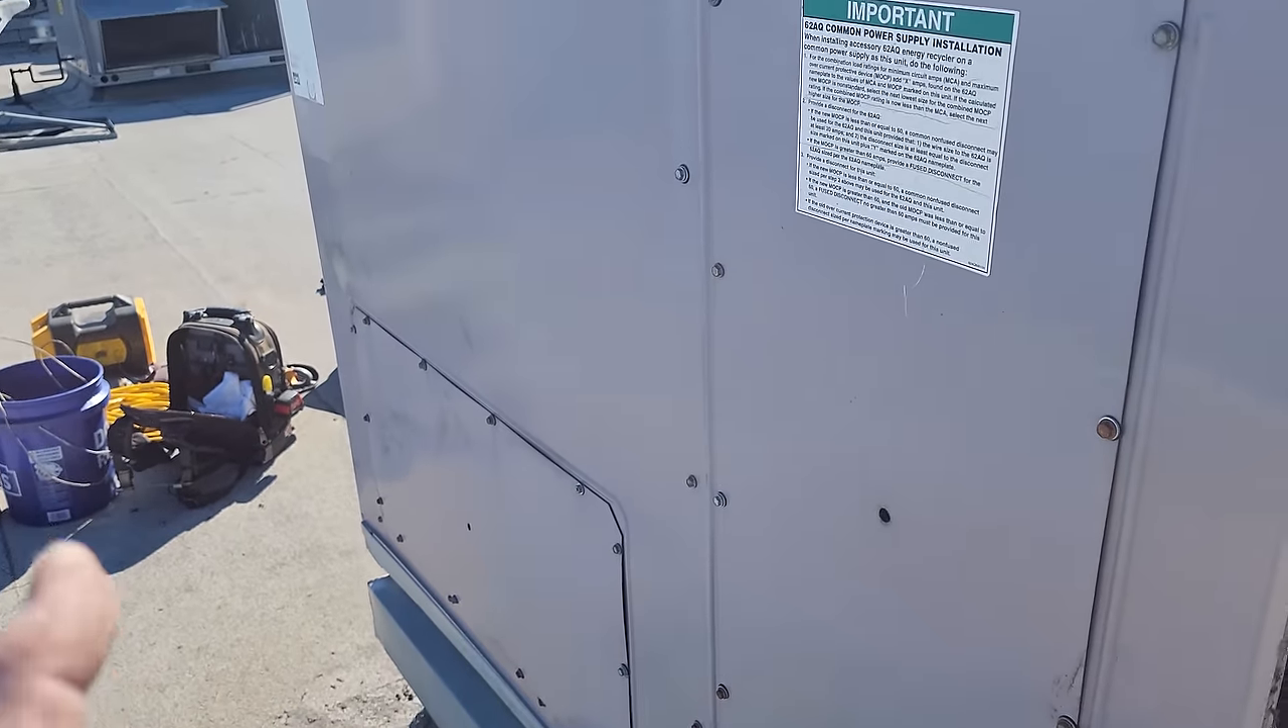We've got the whole side panel back on.